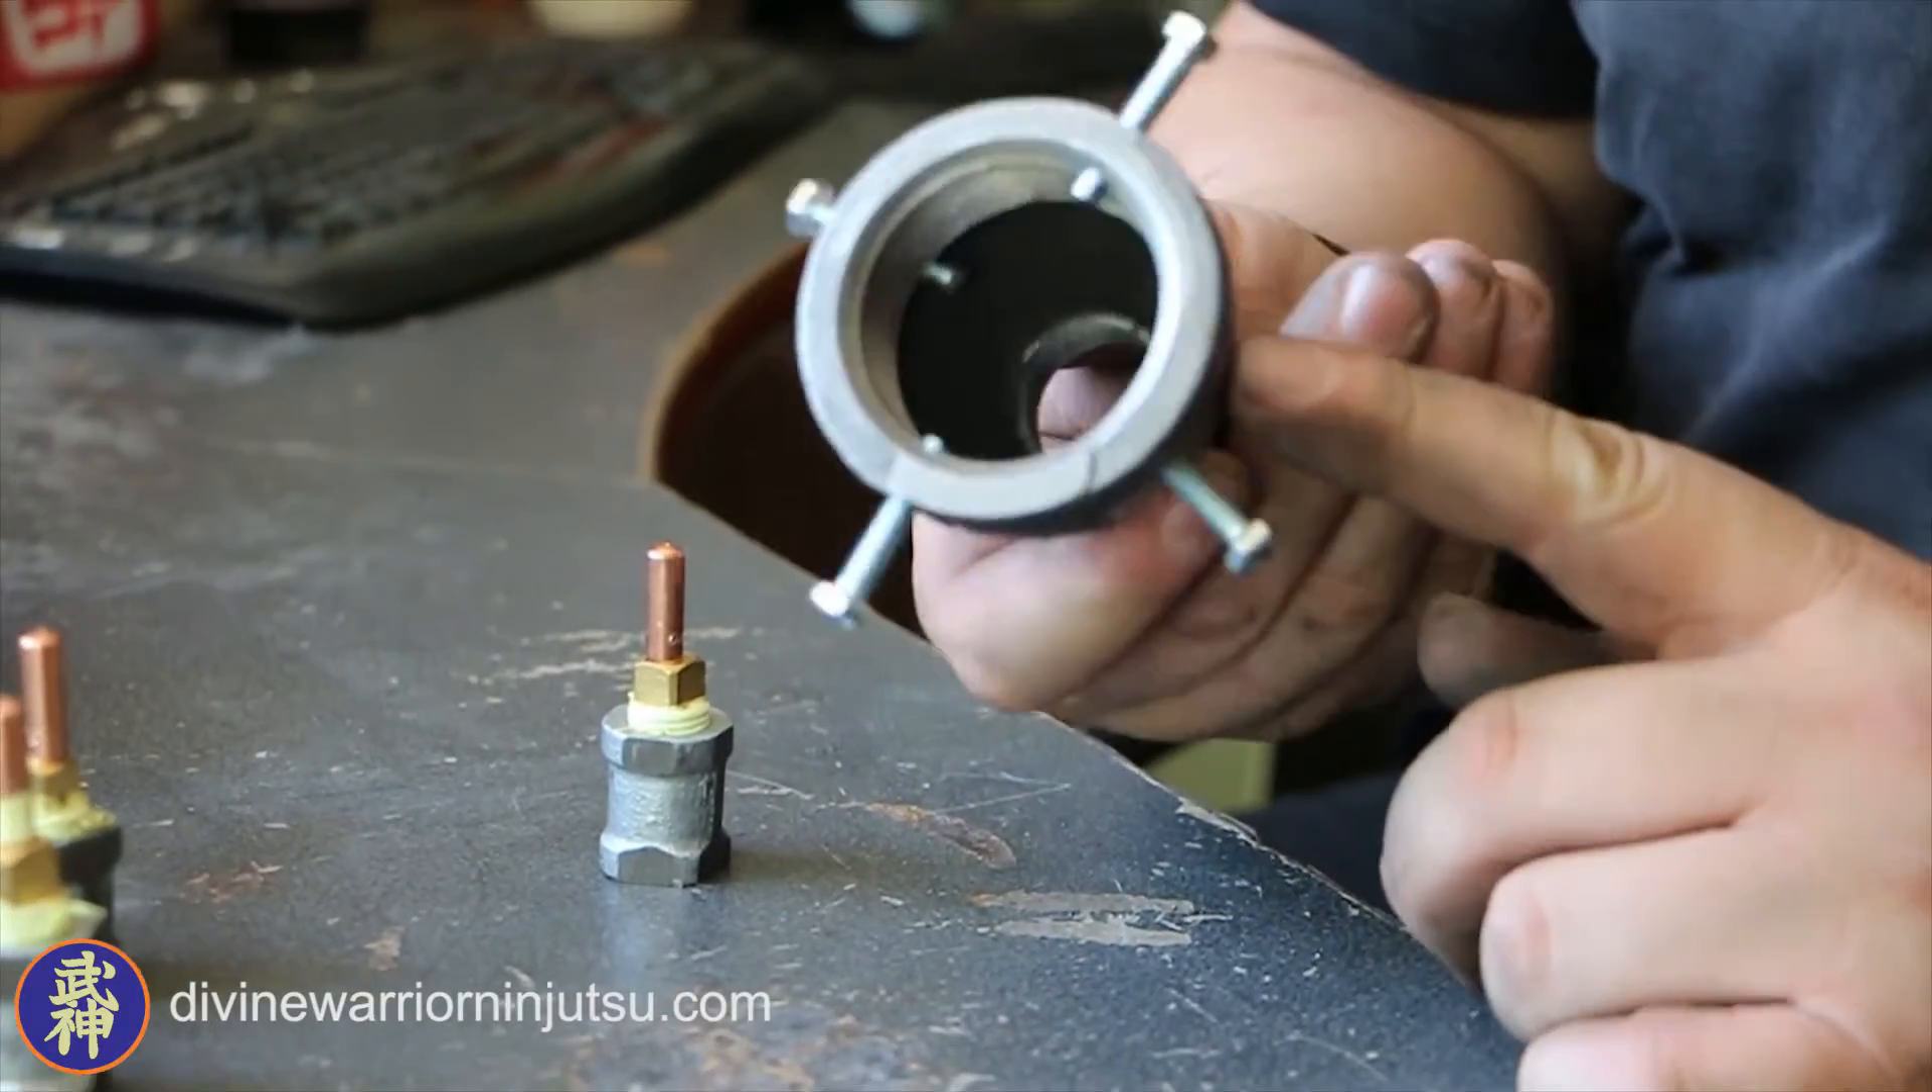Okay, so now the tap worked fine, we've got the four bolts in here.